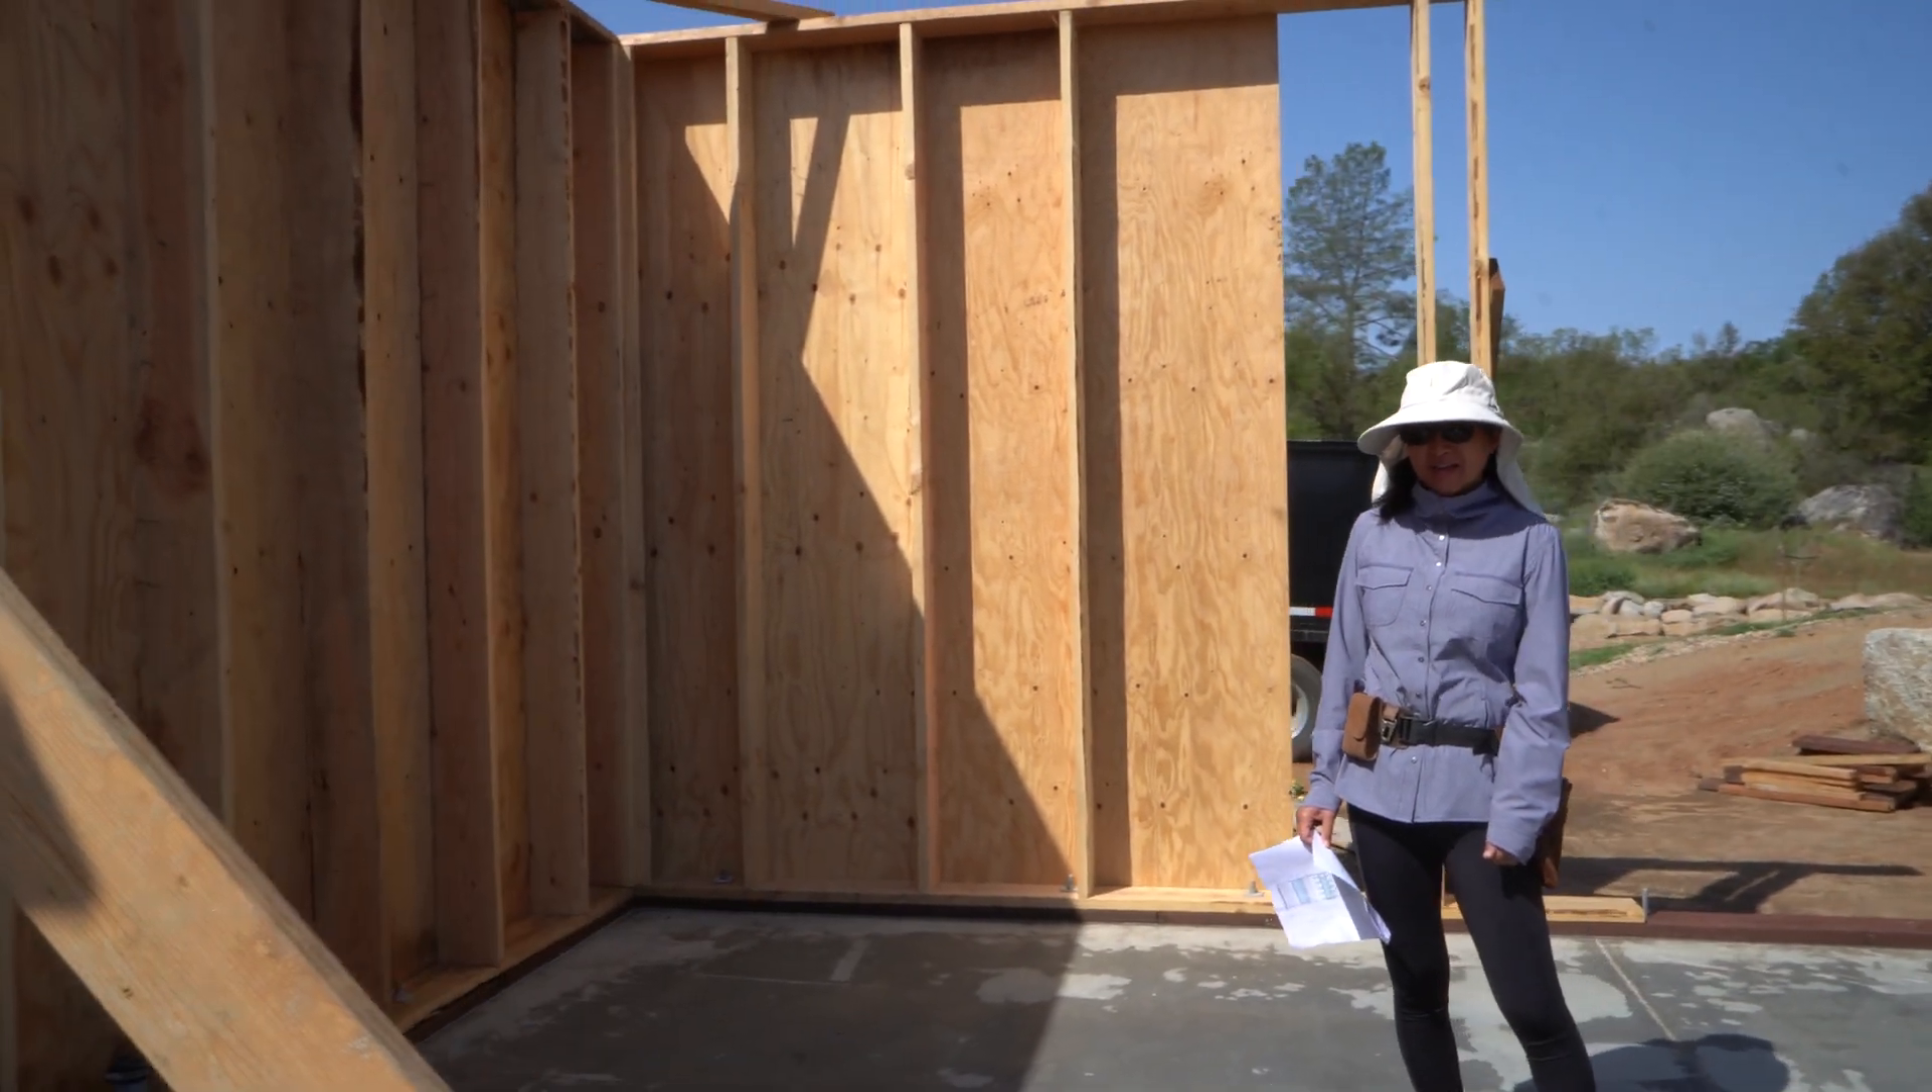As you can see, we have walls up and that's super exciting.